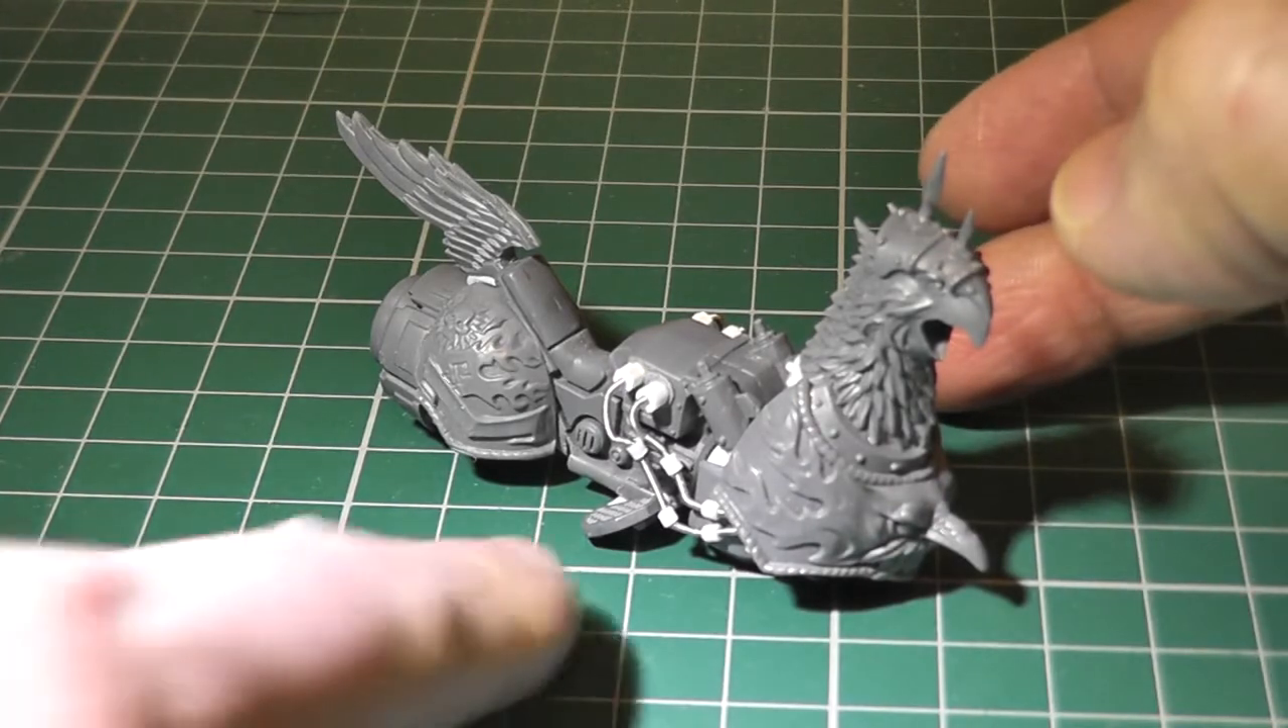I've got the the cables attached and the little white bits of tubing attached as well.